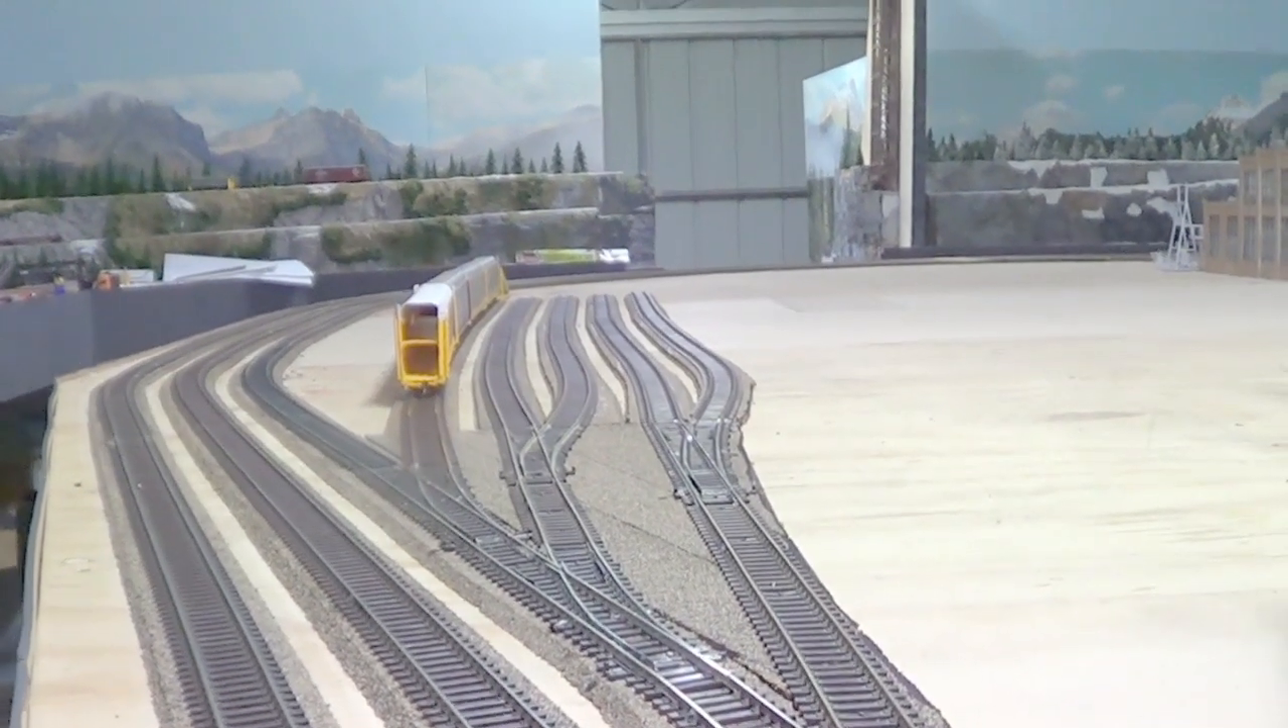Okay, I've just finished laying the auto tracks track.